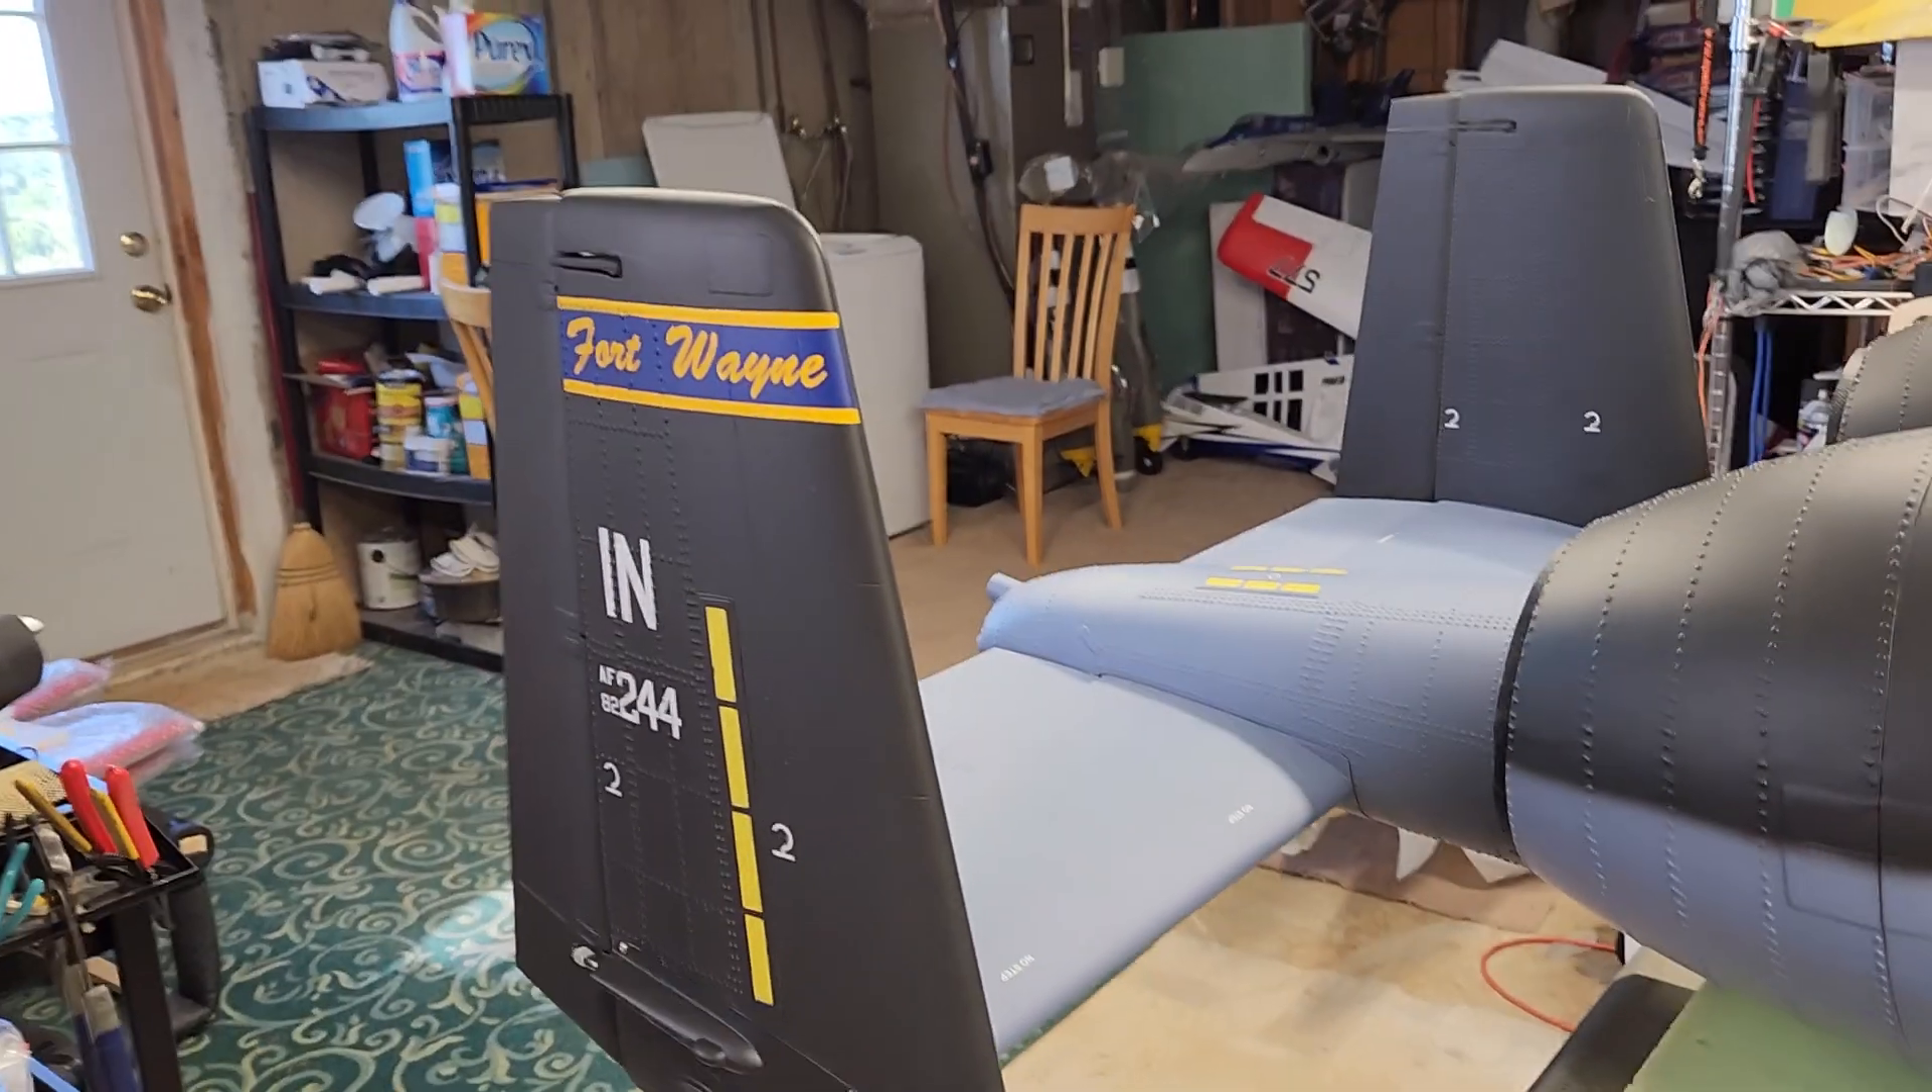We have our tail section attached with our rudders and our elevators.